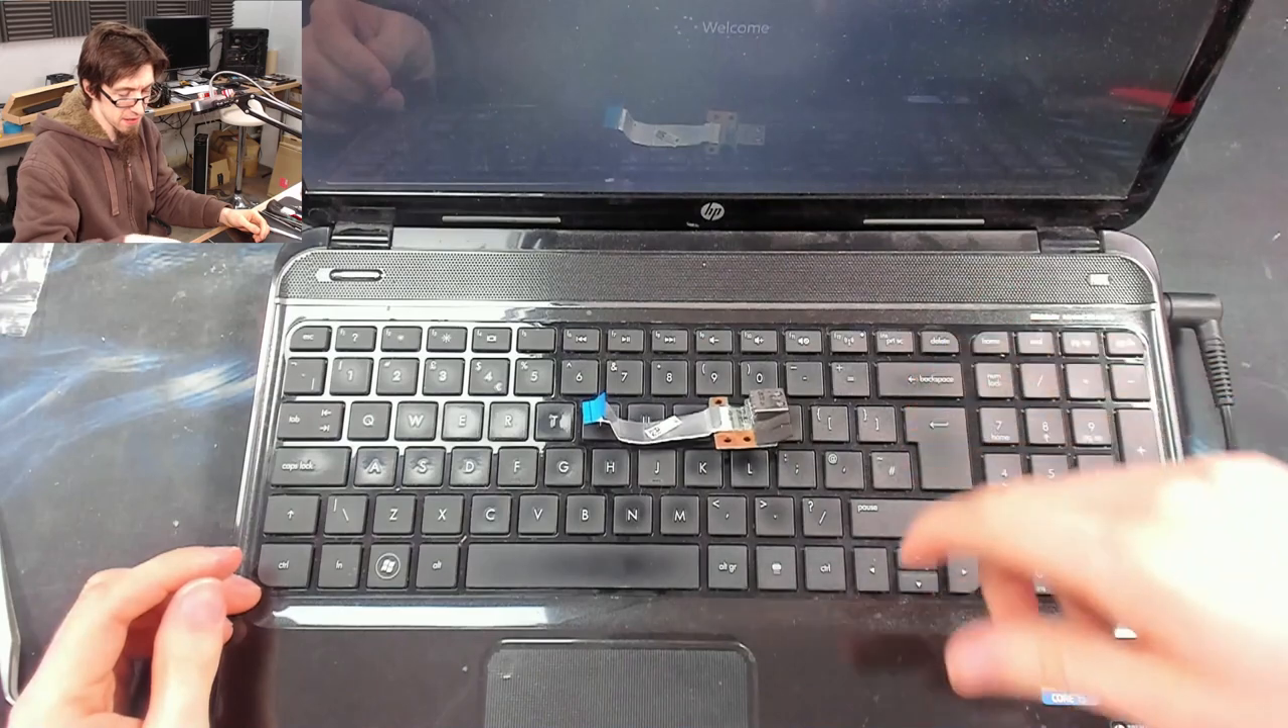I forgot to put the usb port back in.